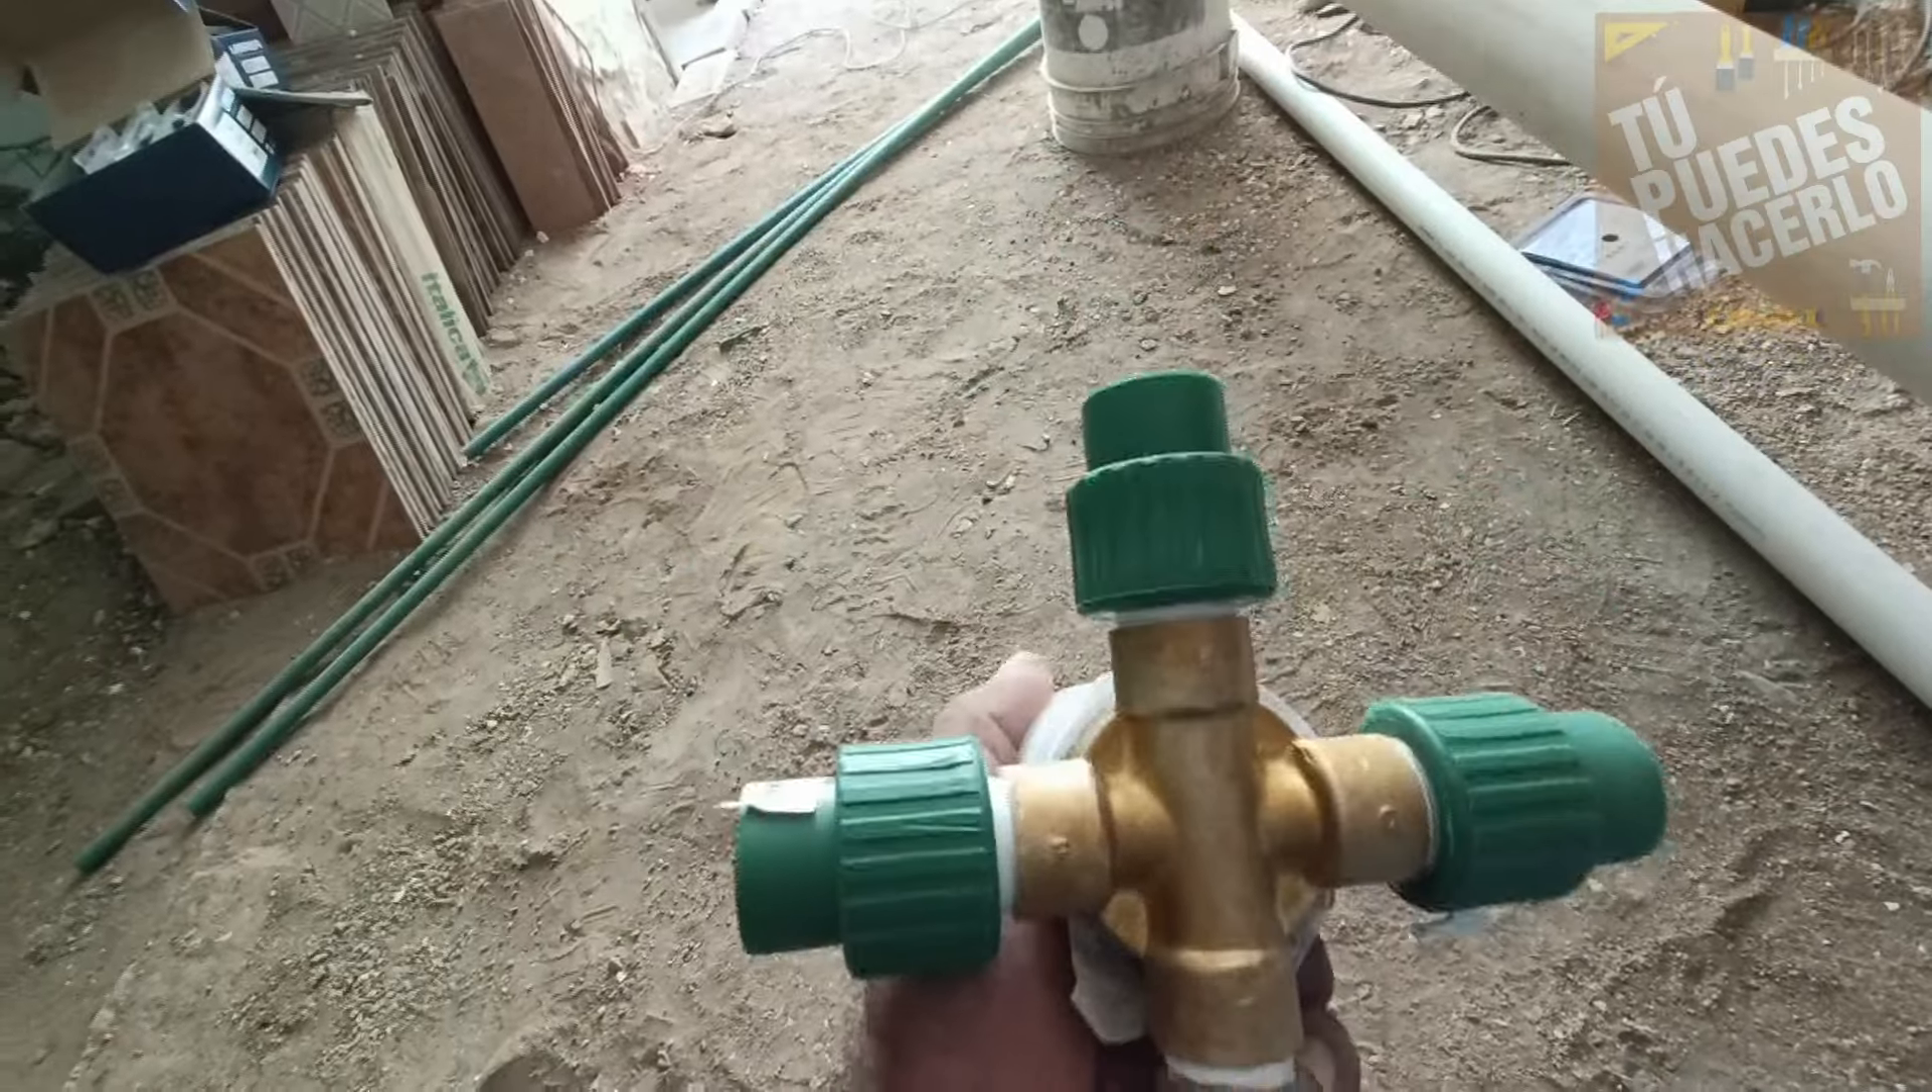Ya están colocados aquí los conectores o adaptadores.